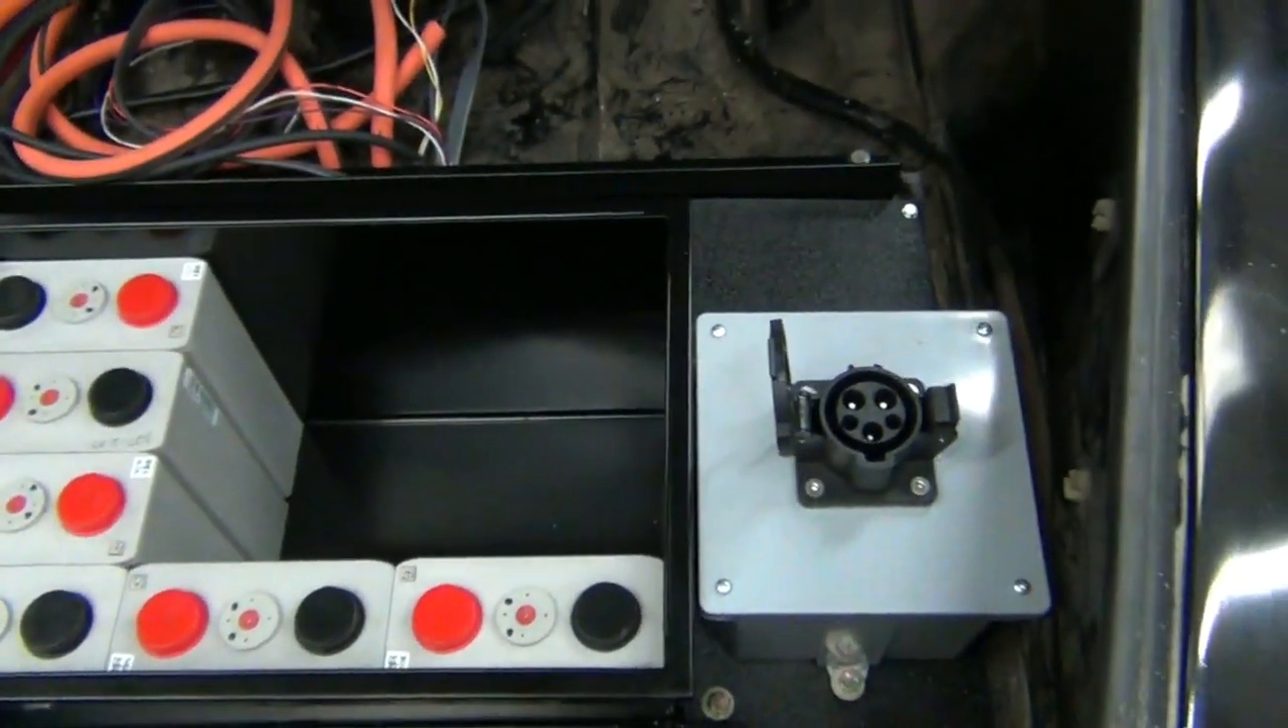We have the charge port in place.